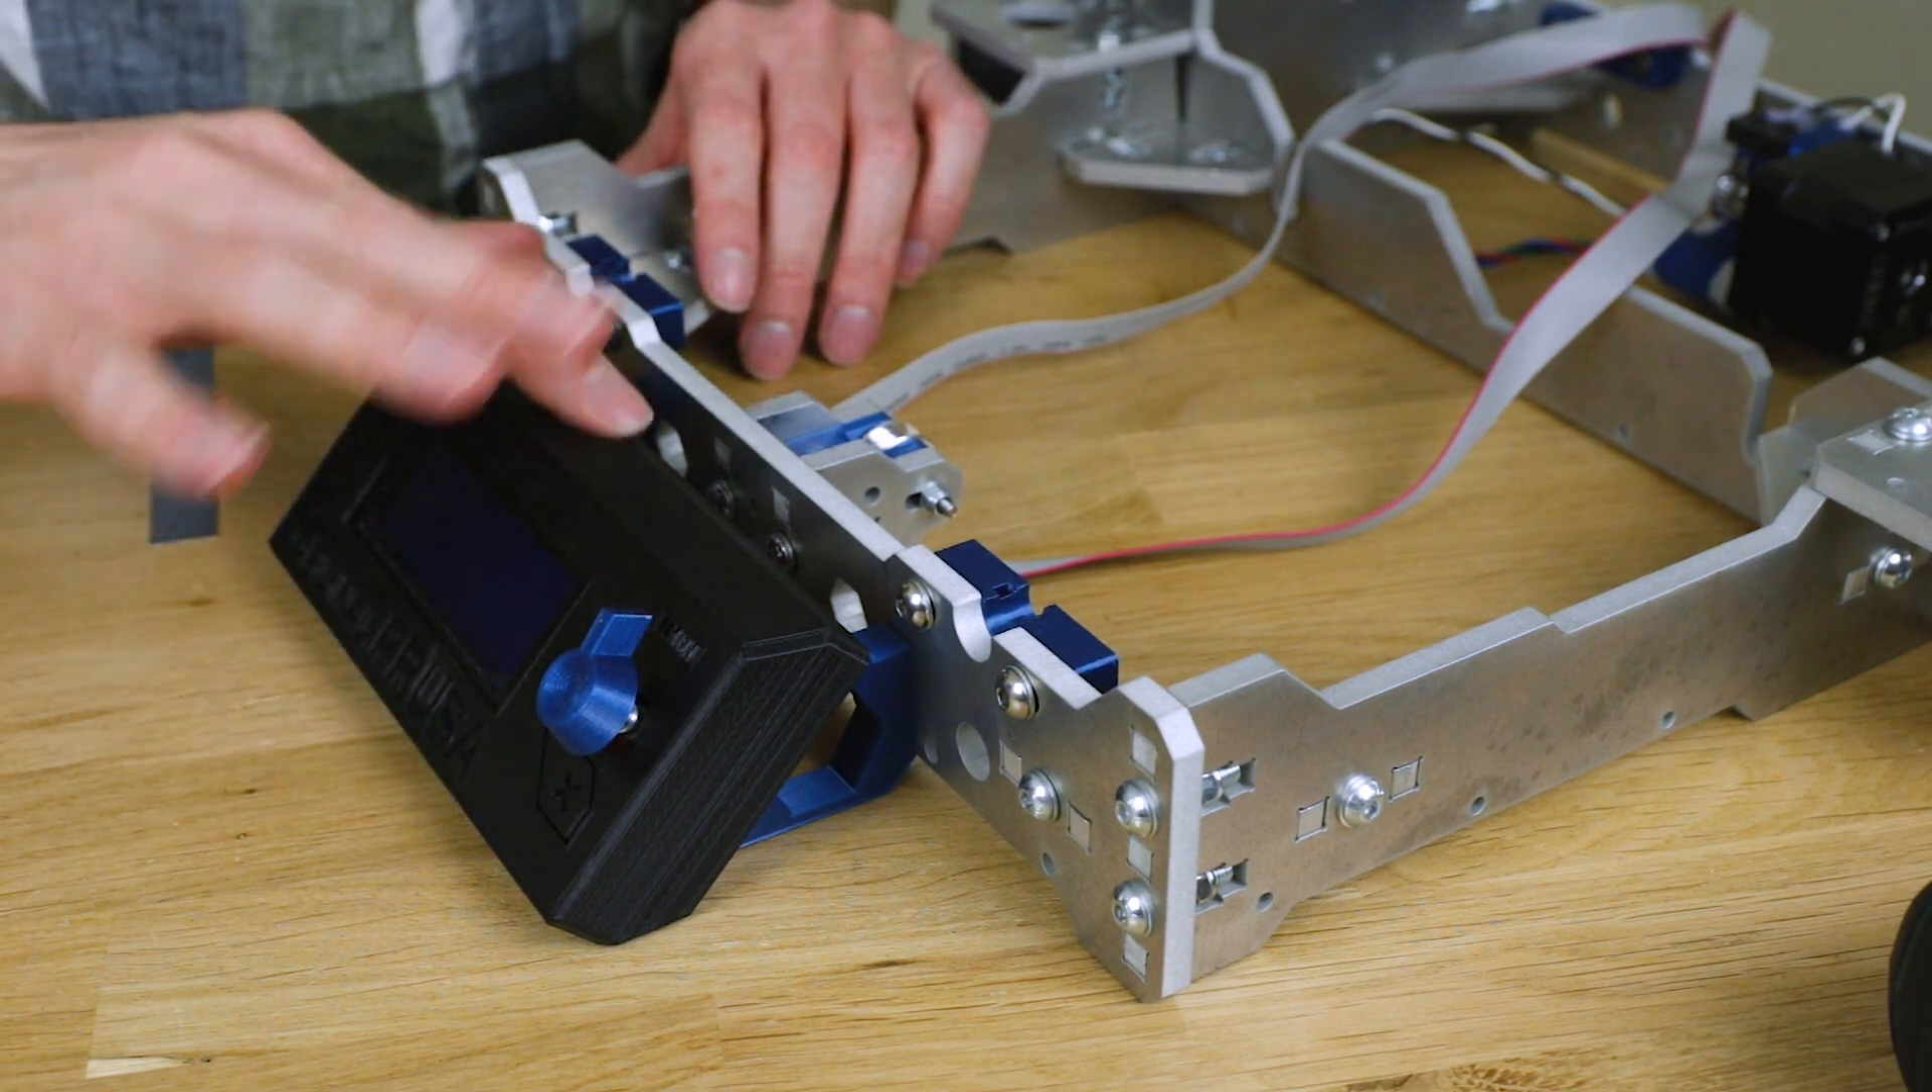We've got the LCD screen back on now.